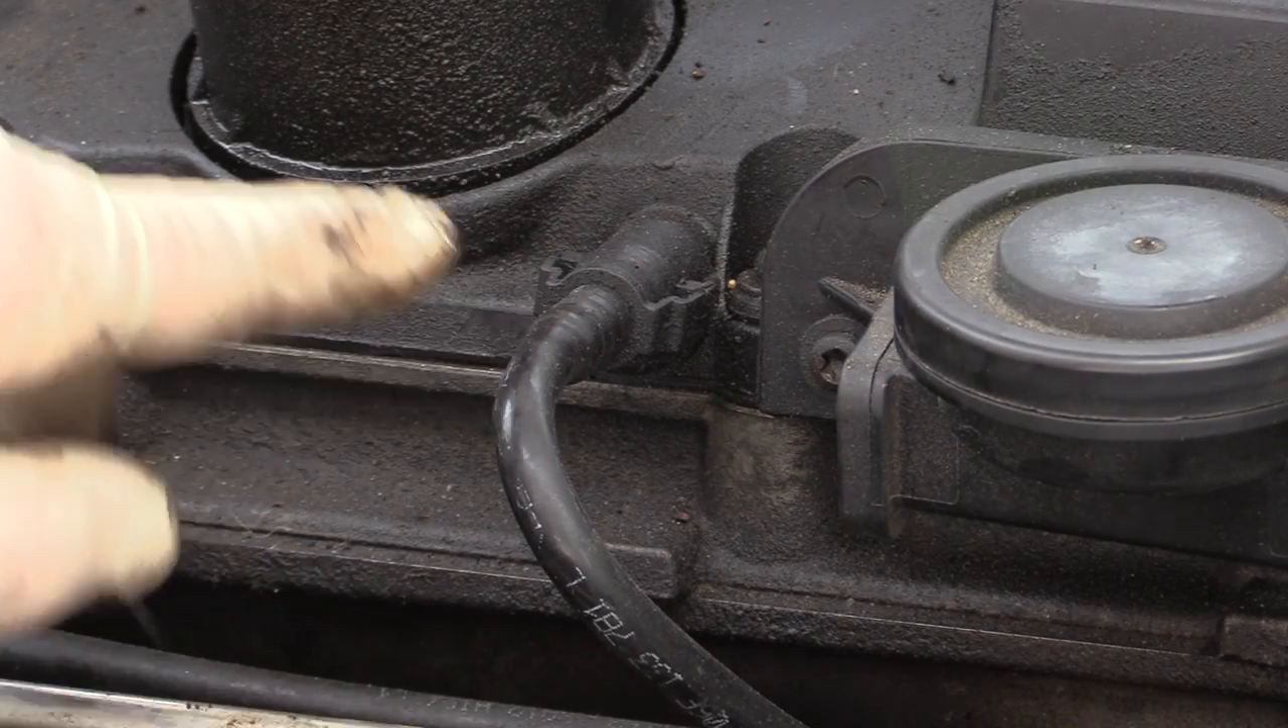There's one more line that needs to be disconnected located right between the oil fill cap and the pcv valve.